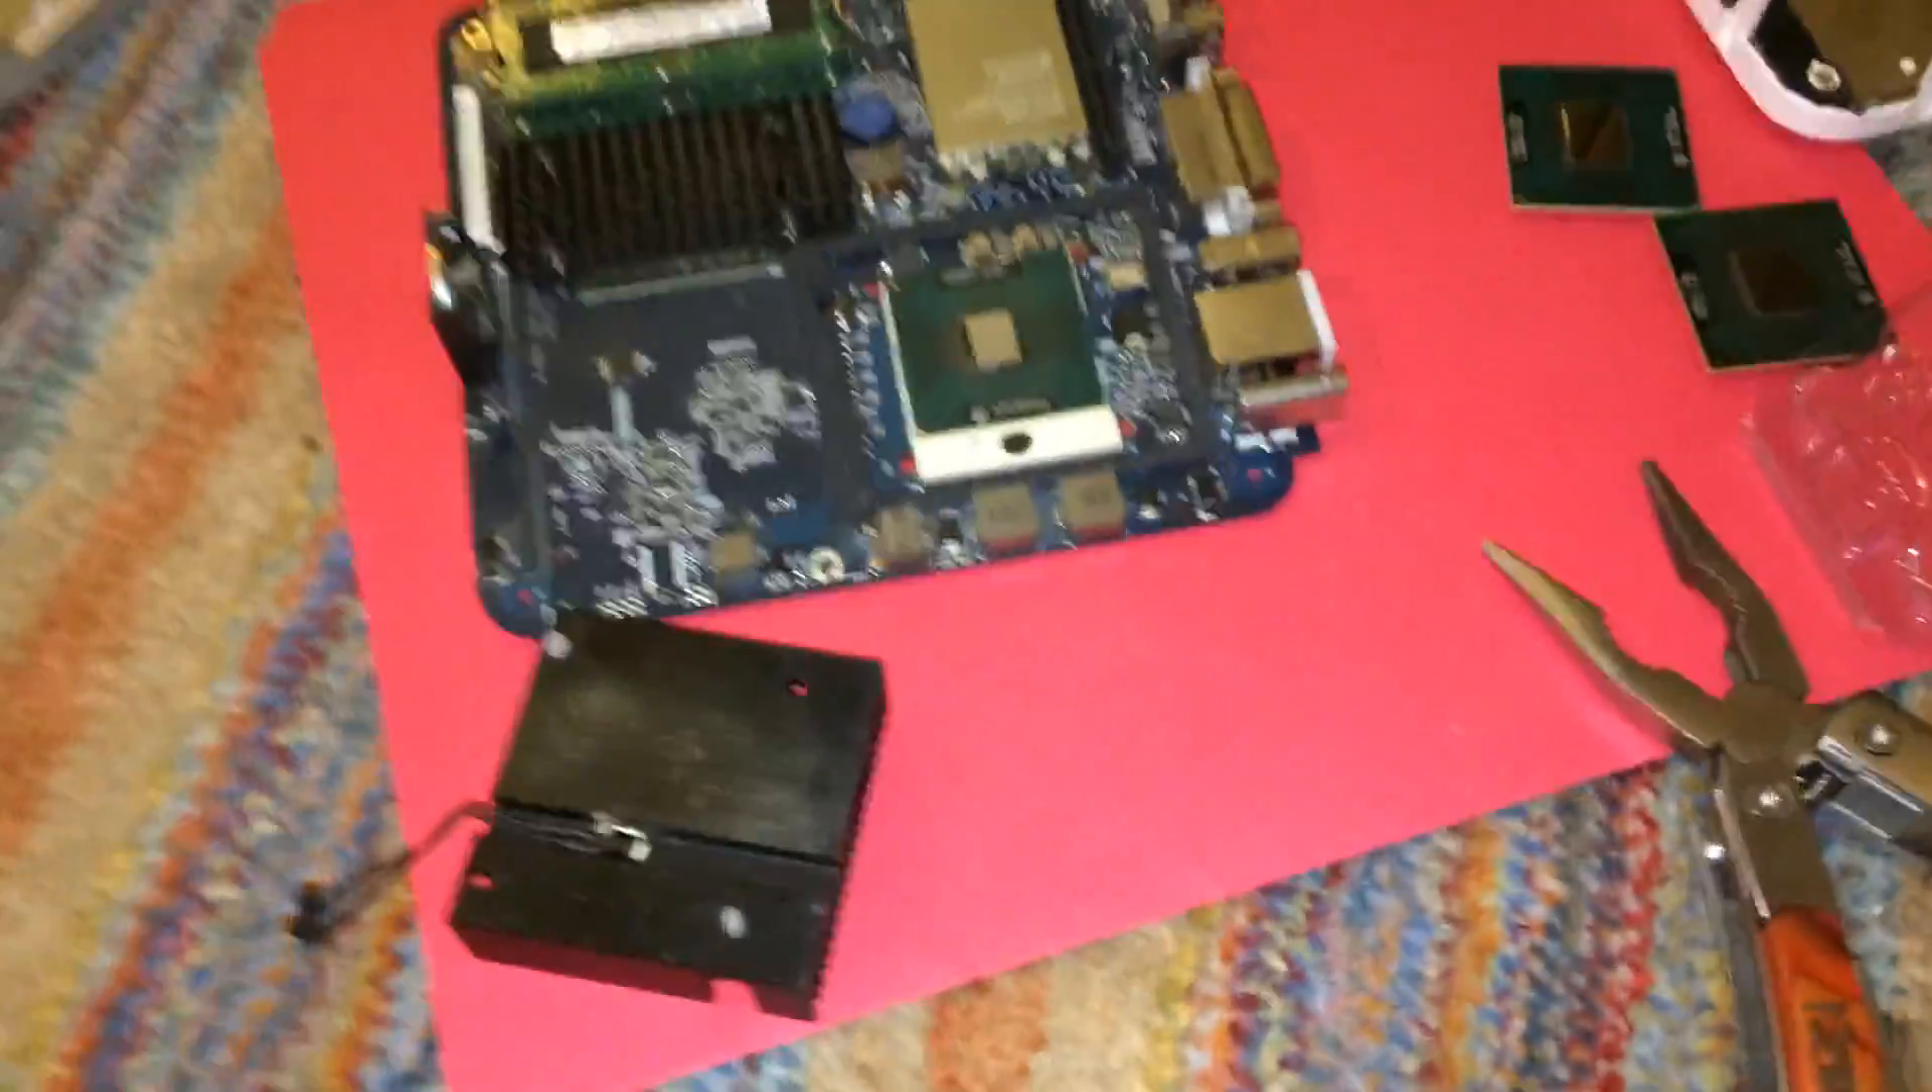I have removed the CPU heat sink.